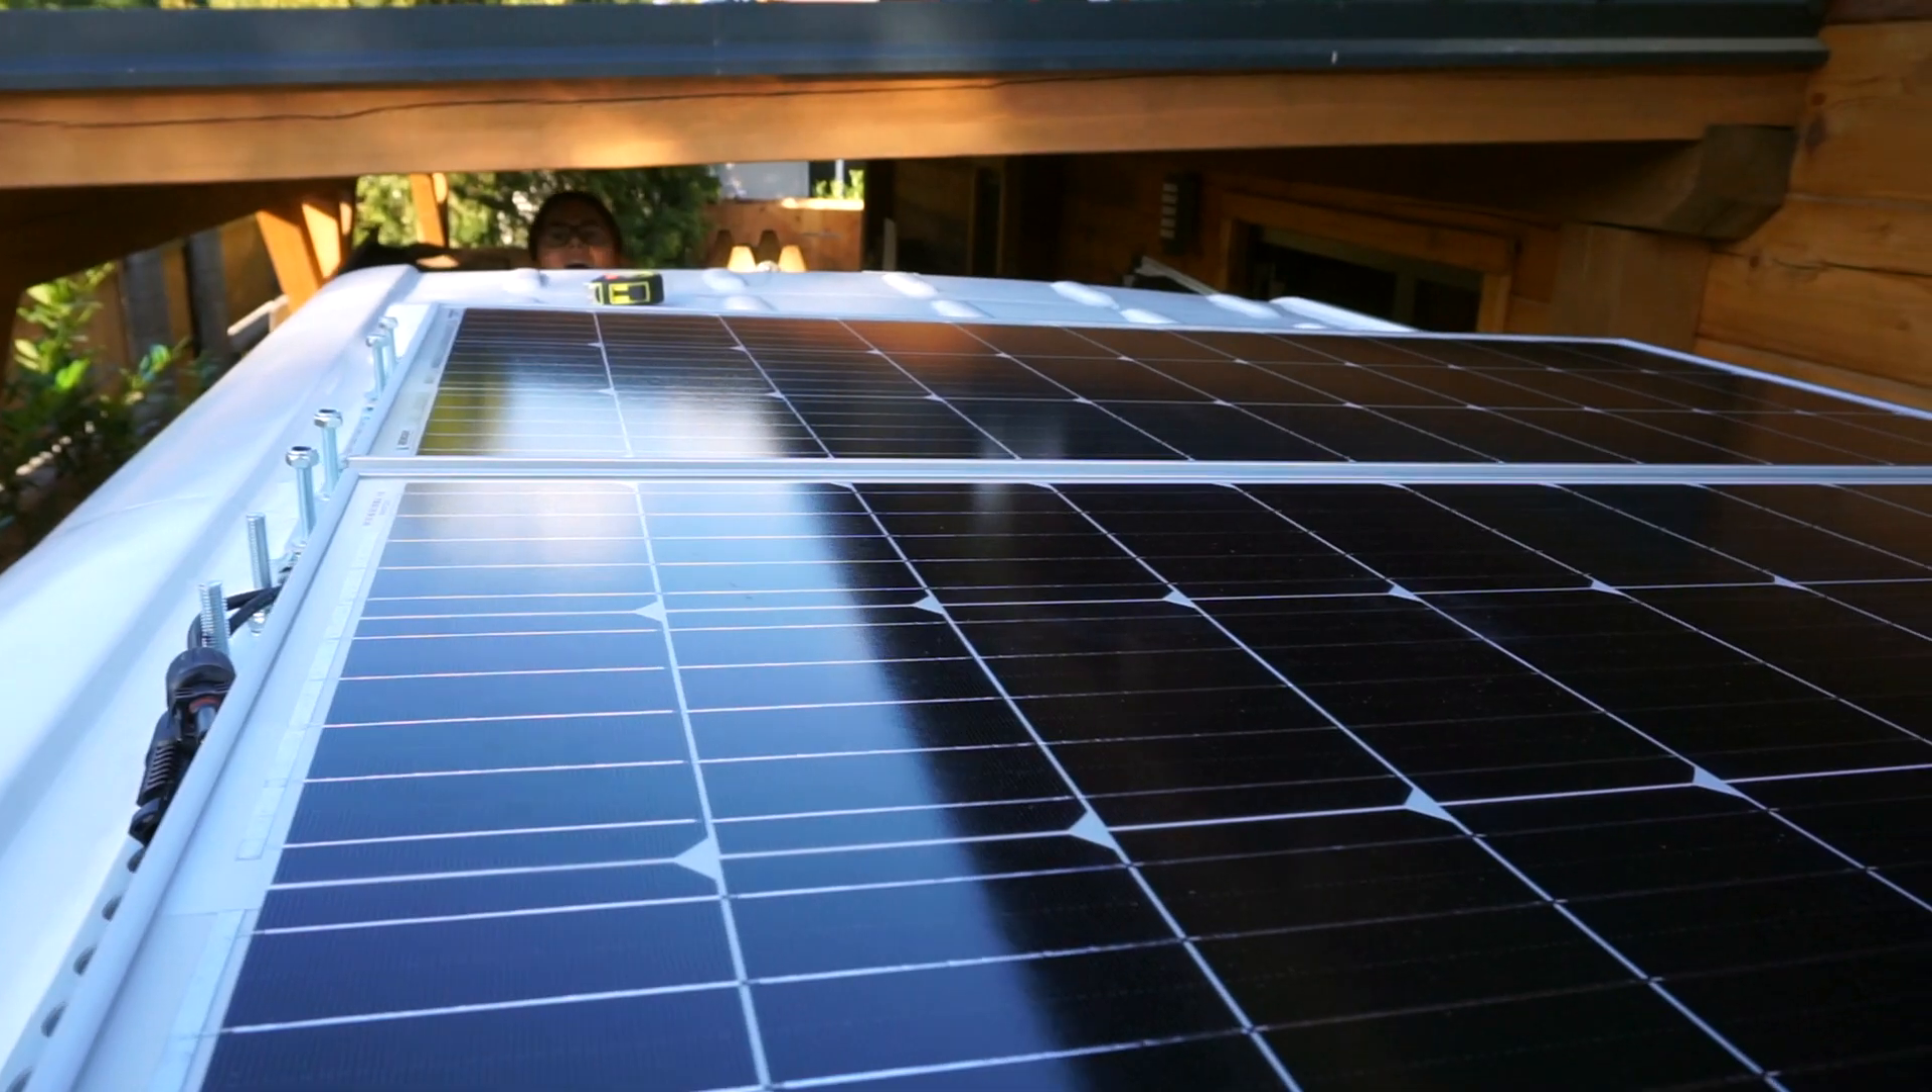Ja, die Solarpanels sind soweit montiert.